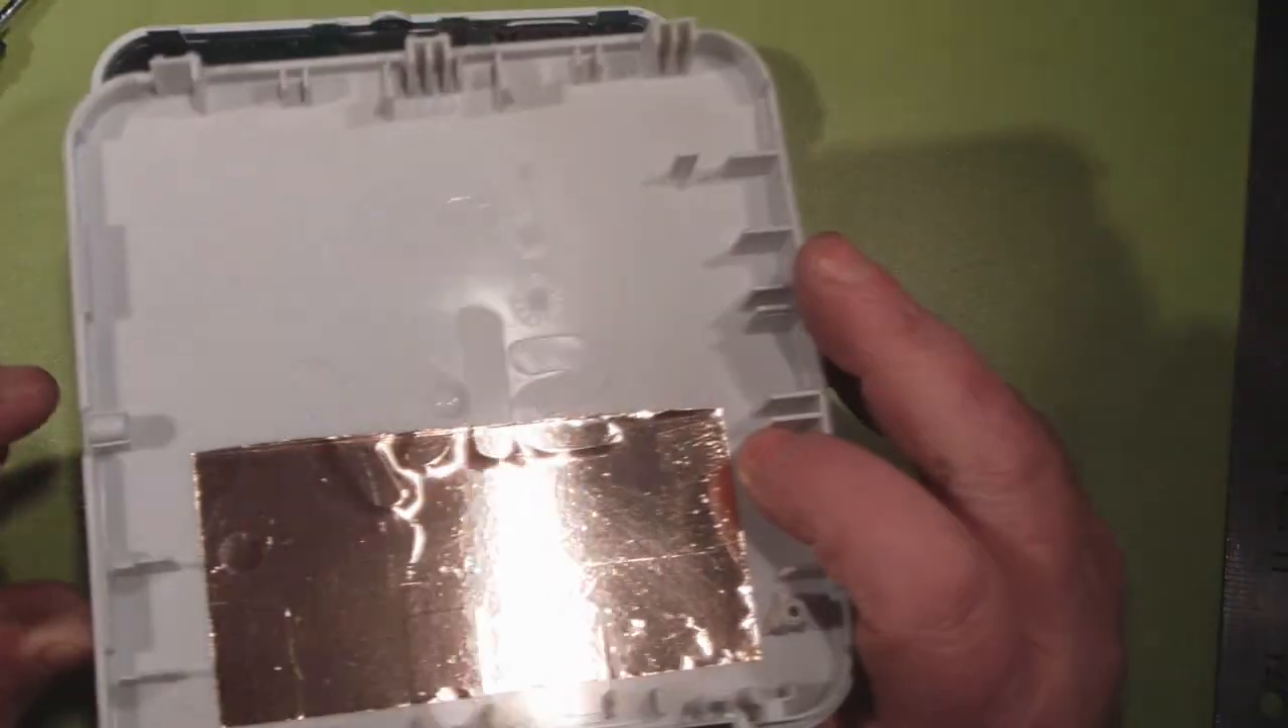So here's the outside of the case and I've just put some tape on the inside of this plastic case here so hopefully it'll do a much better job at shielding that RF.